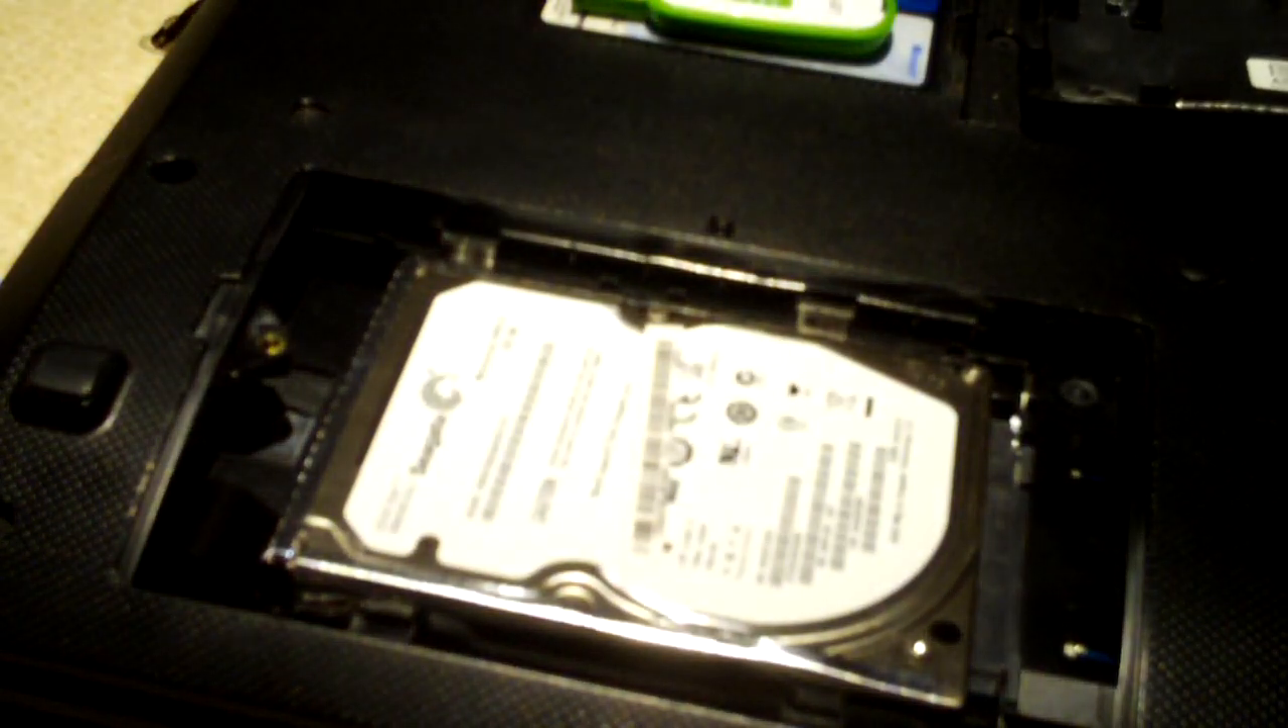This door here pops off. And voila, there's a hard disk drive.